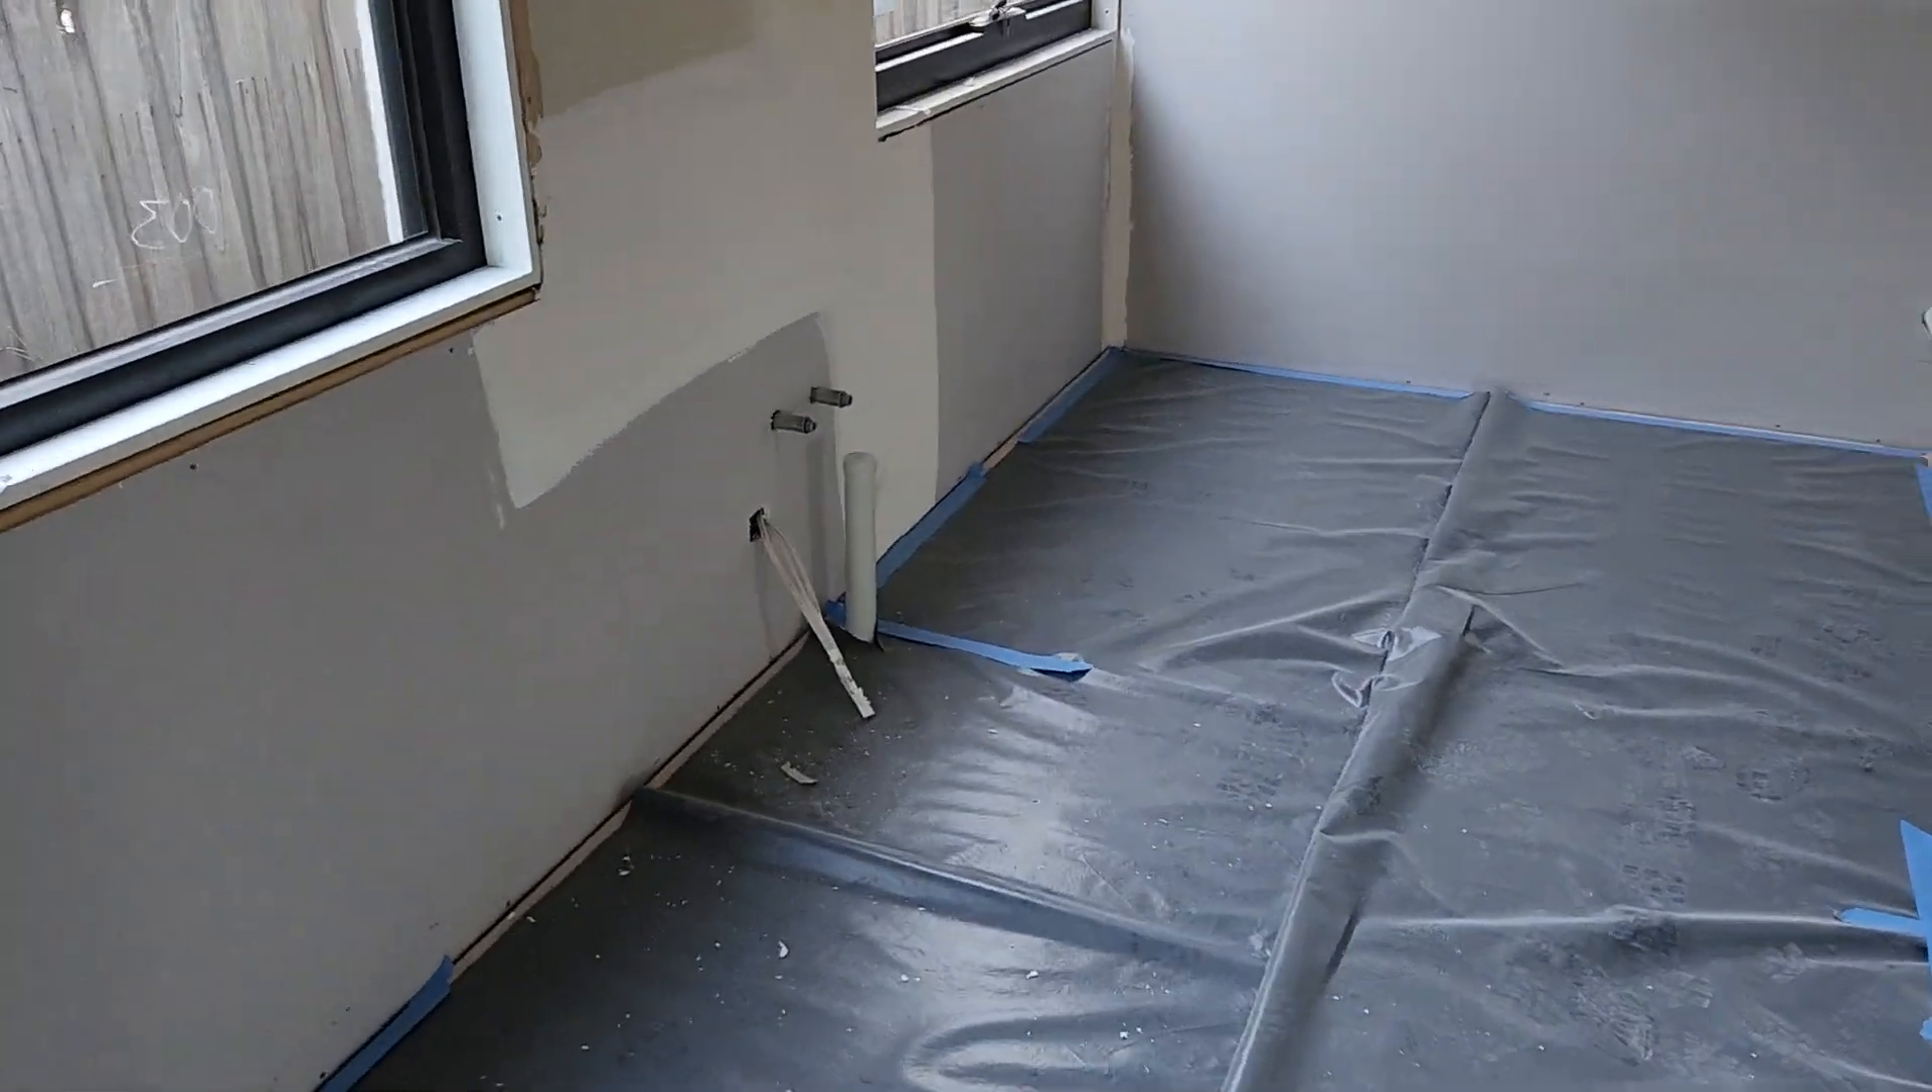Obviously, the architraves are not on these two windows because we need the stone to go in first so we can get that cut perfectly to the bench top. All our plumbing sticking out in the right places.